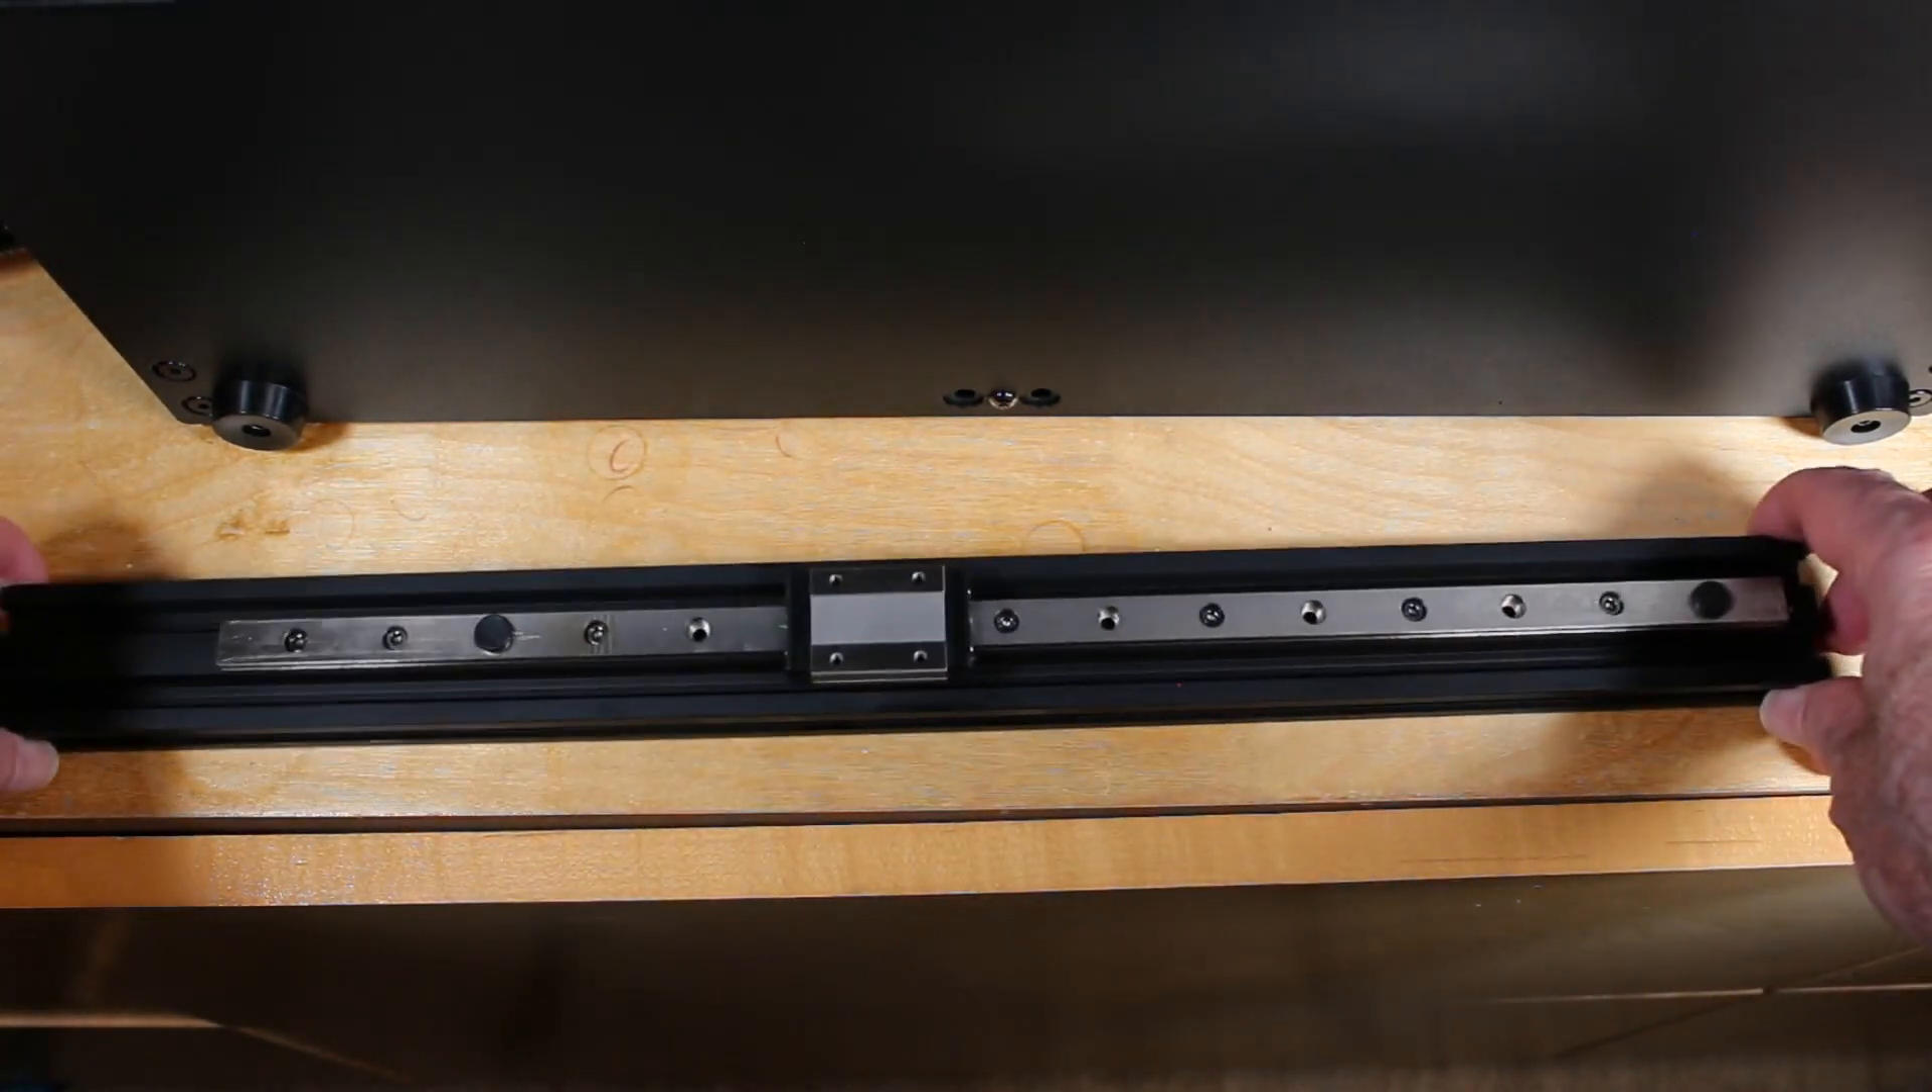The Z-axis has these 12mm rails that are already attached.